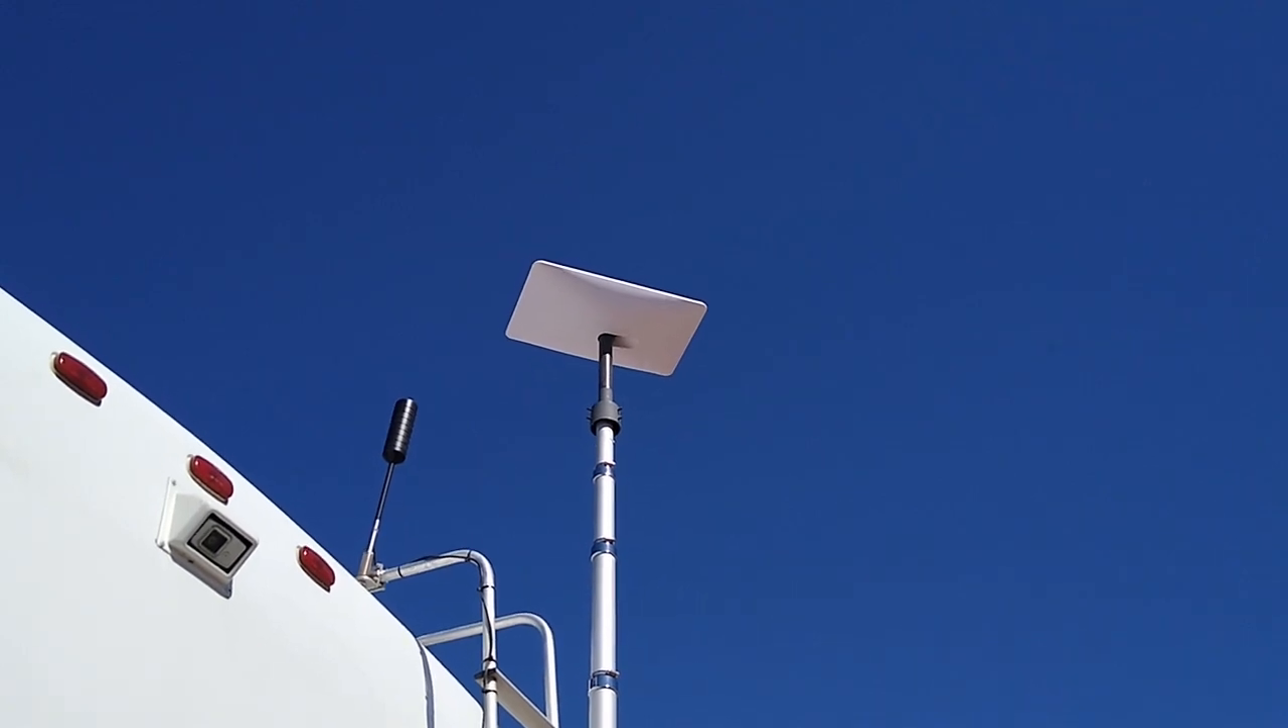As you can see we've got the dish mounted on top of the pole.